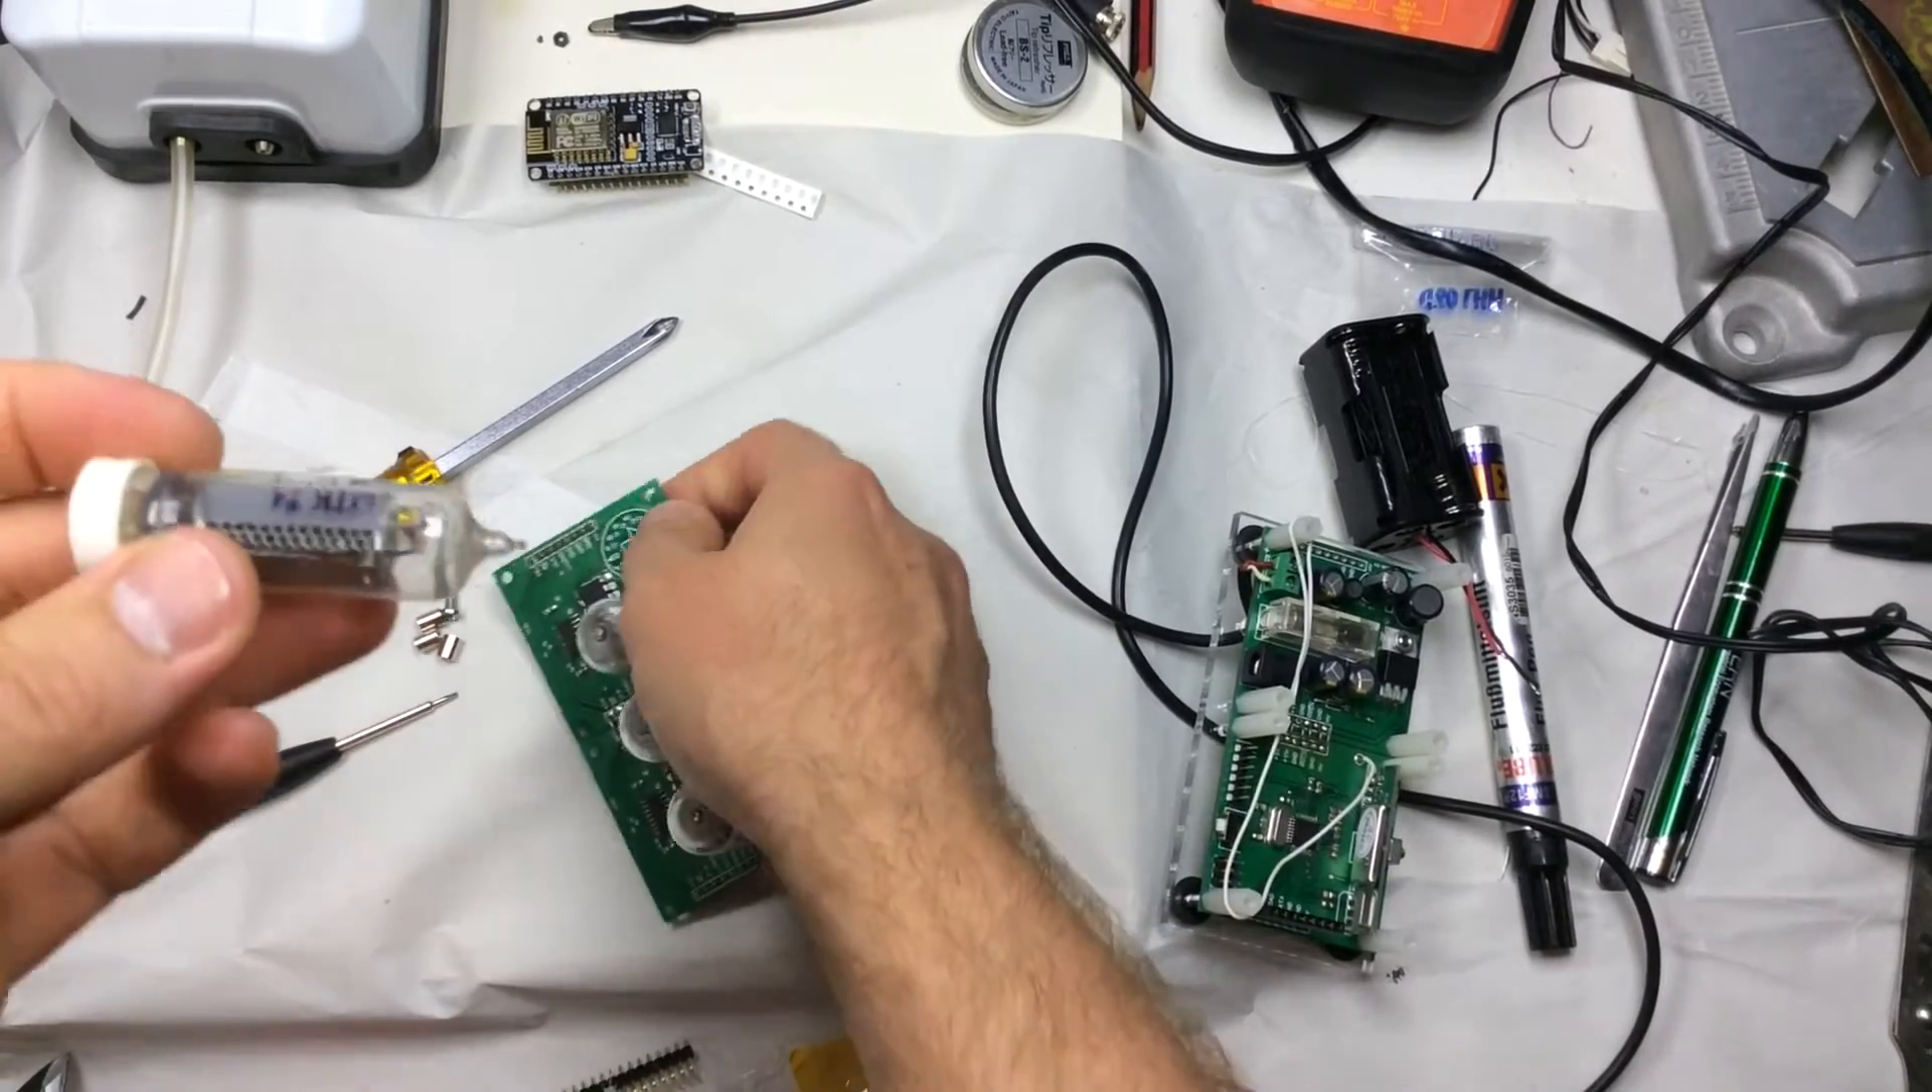So we've got the tube removed here.